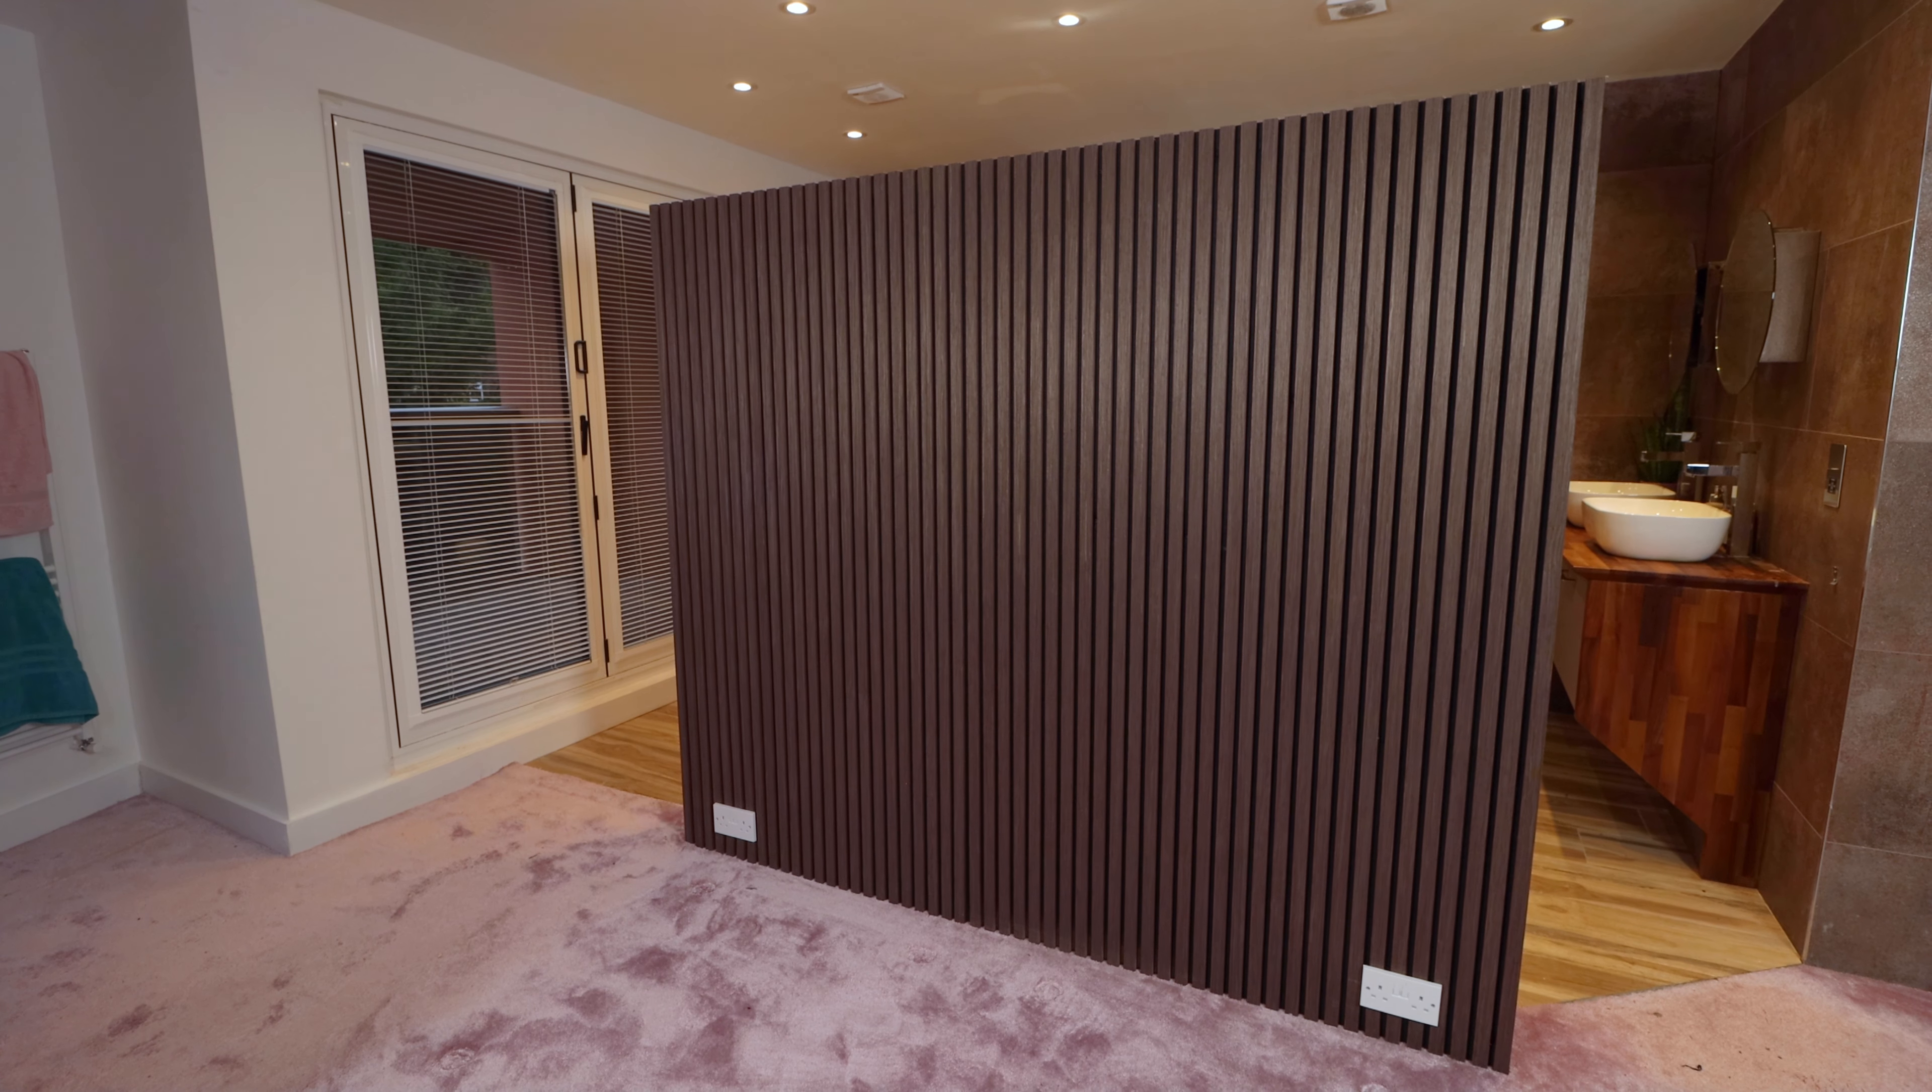That's our headboard now complete with the acoustic wooden panels acting as a partition between our bedroom and ensuite.